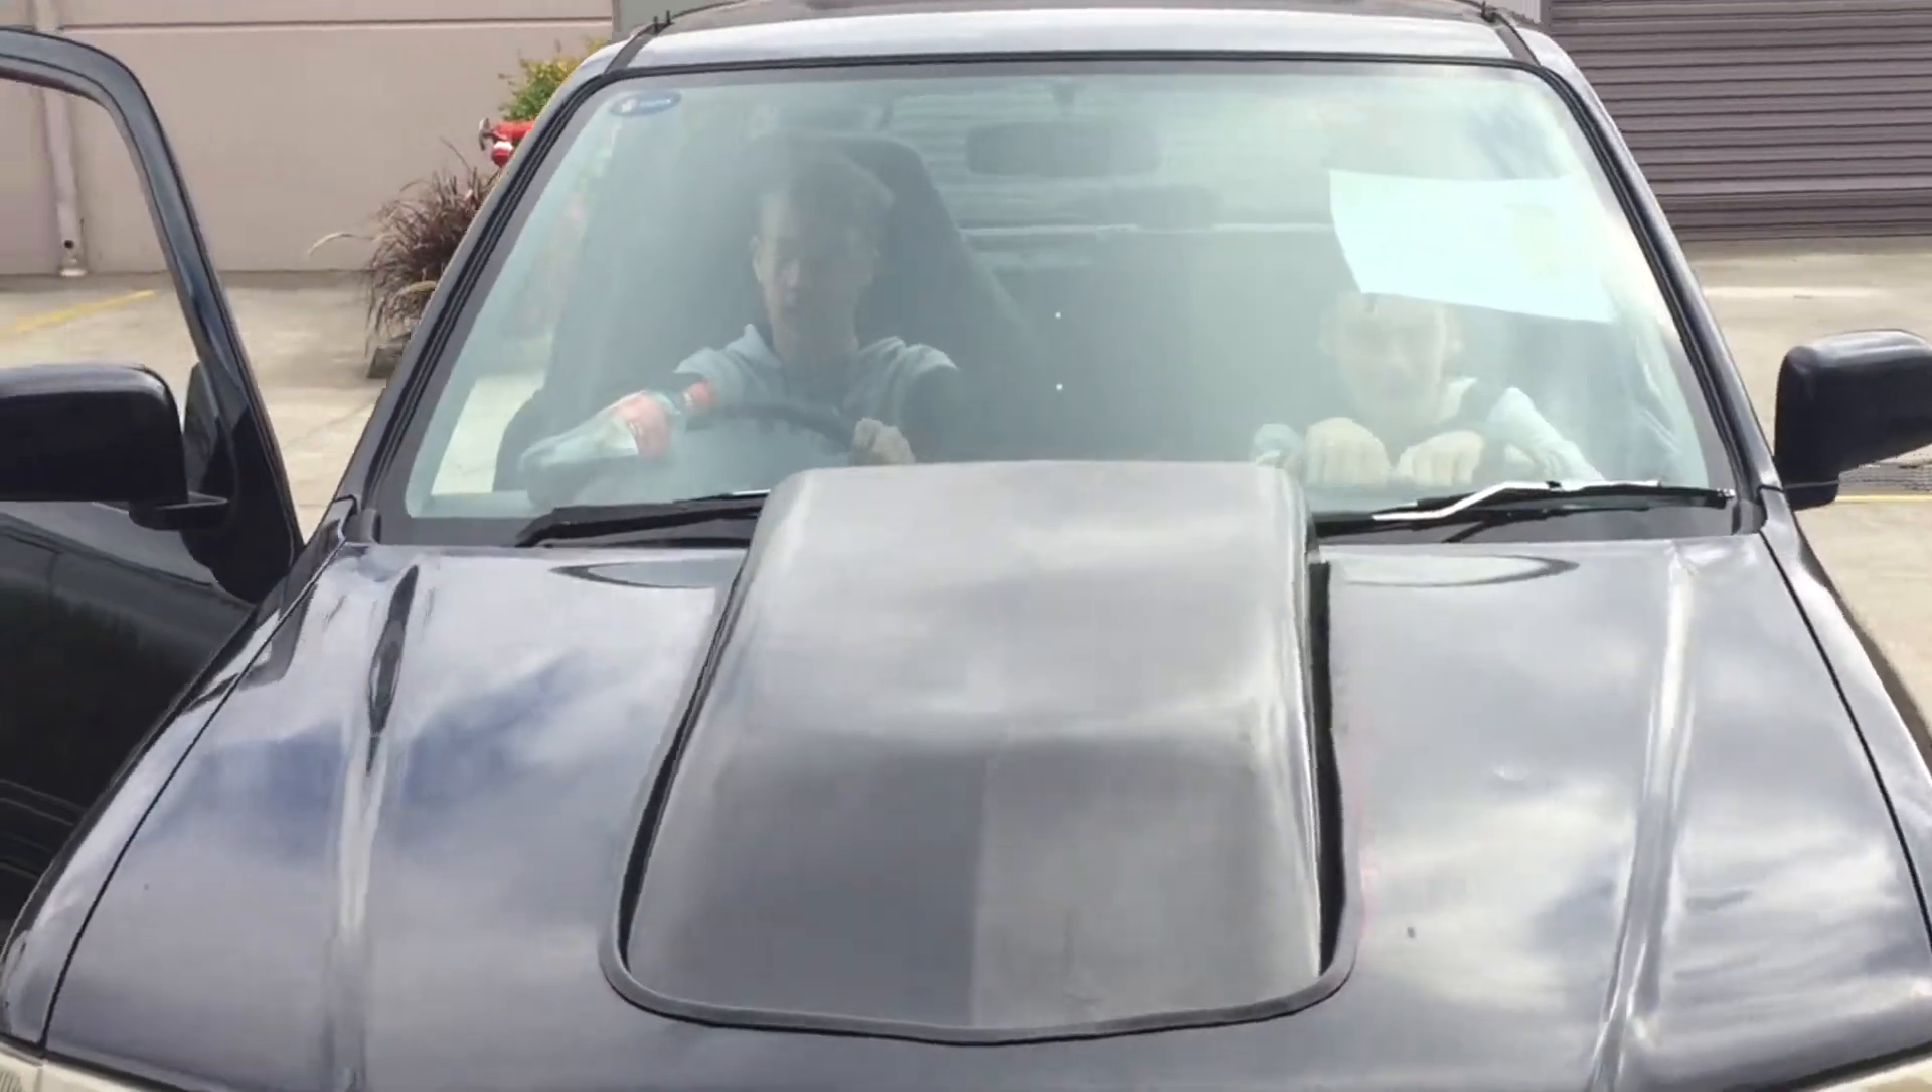That's our bonnet scoop installed by these two very skilled gentlemen inside the car.